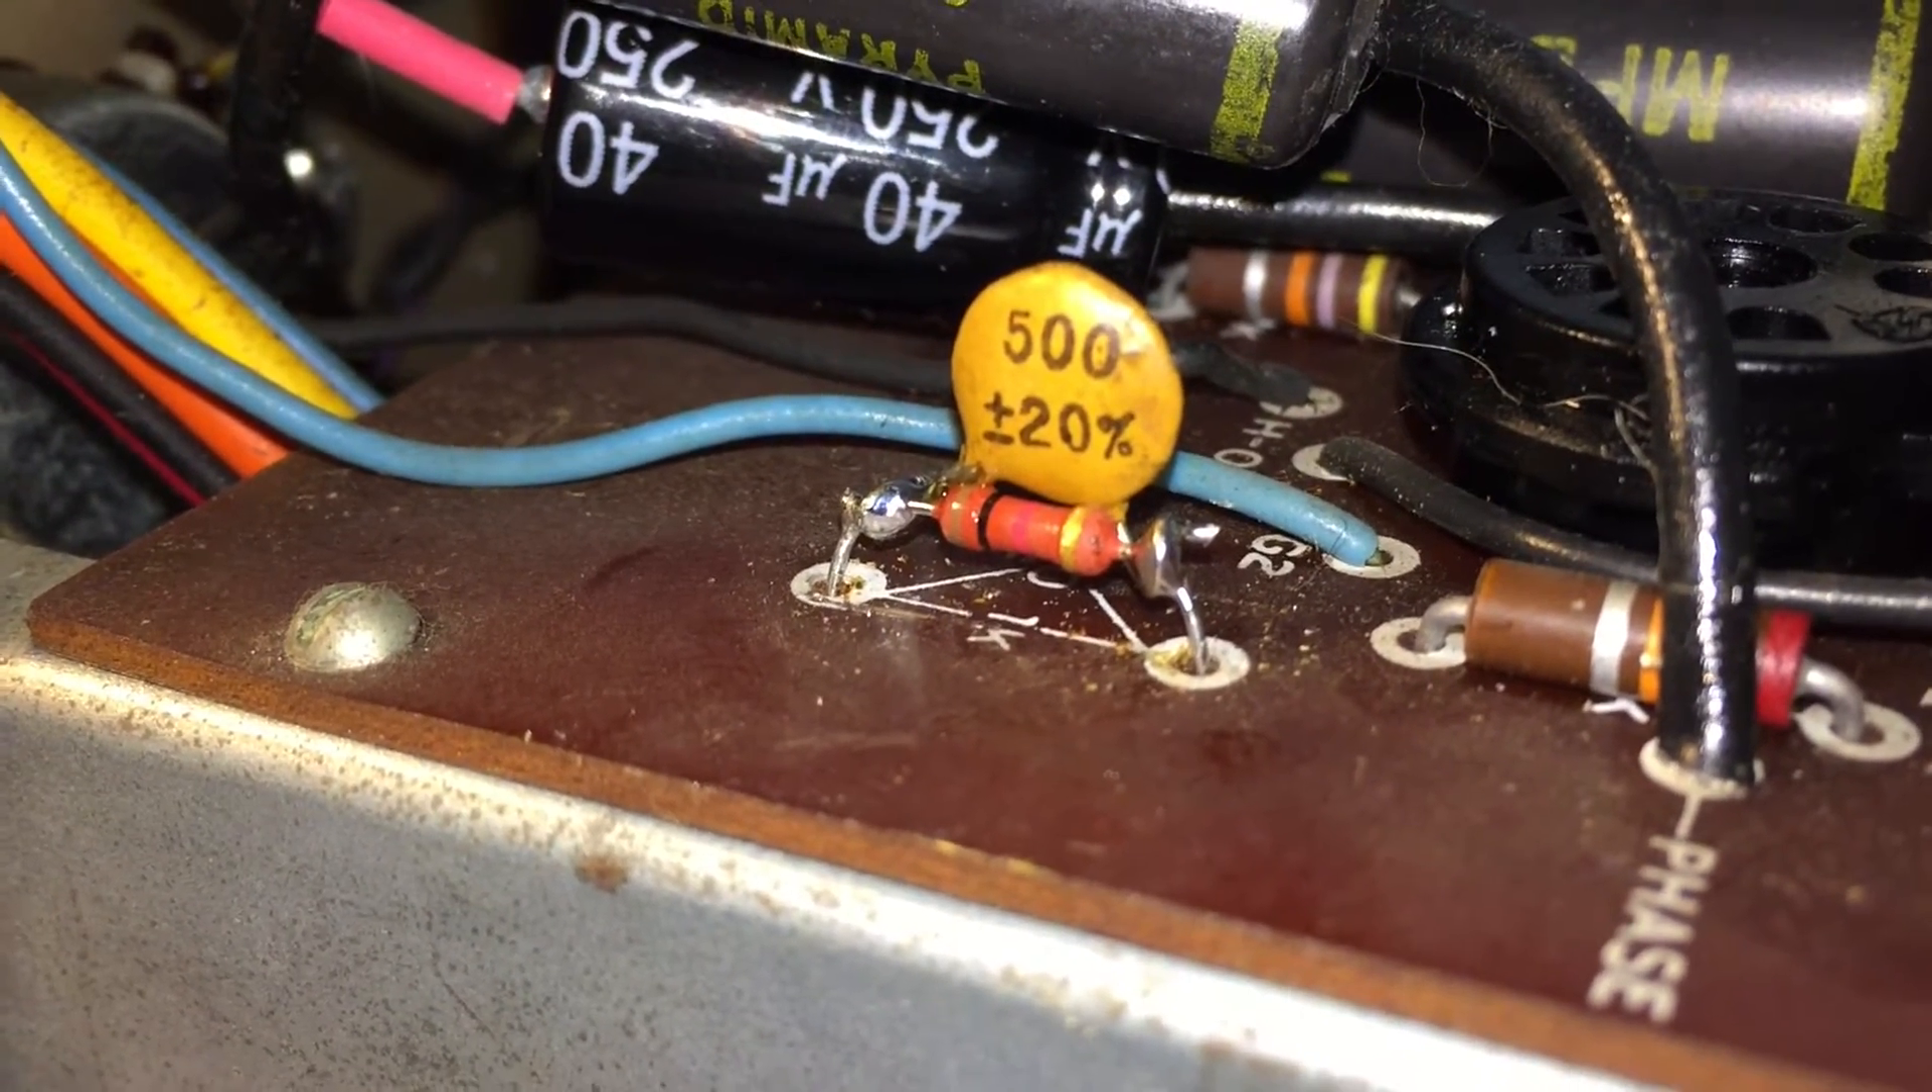Now I've got the capacitor re-tacked onto the new resistor and this one is done.